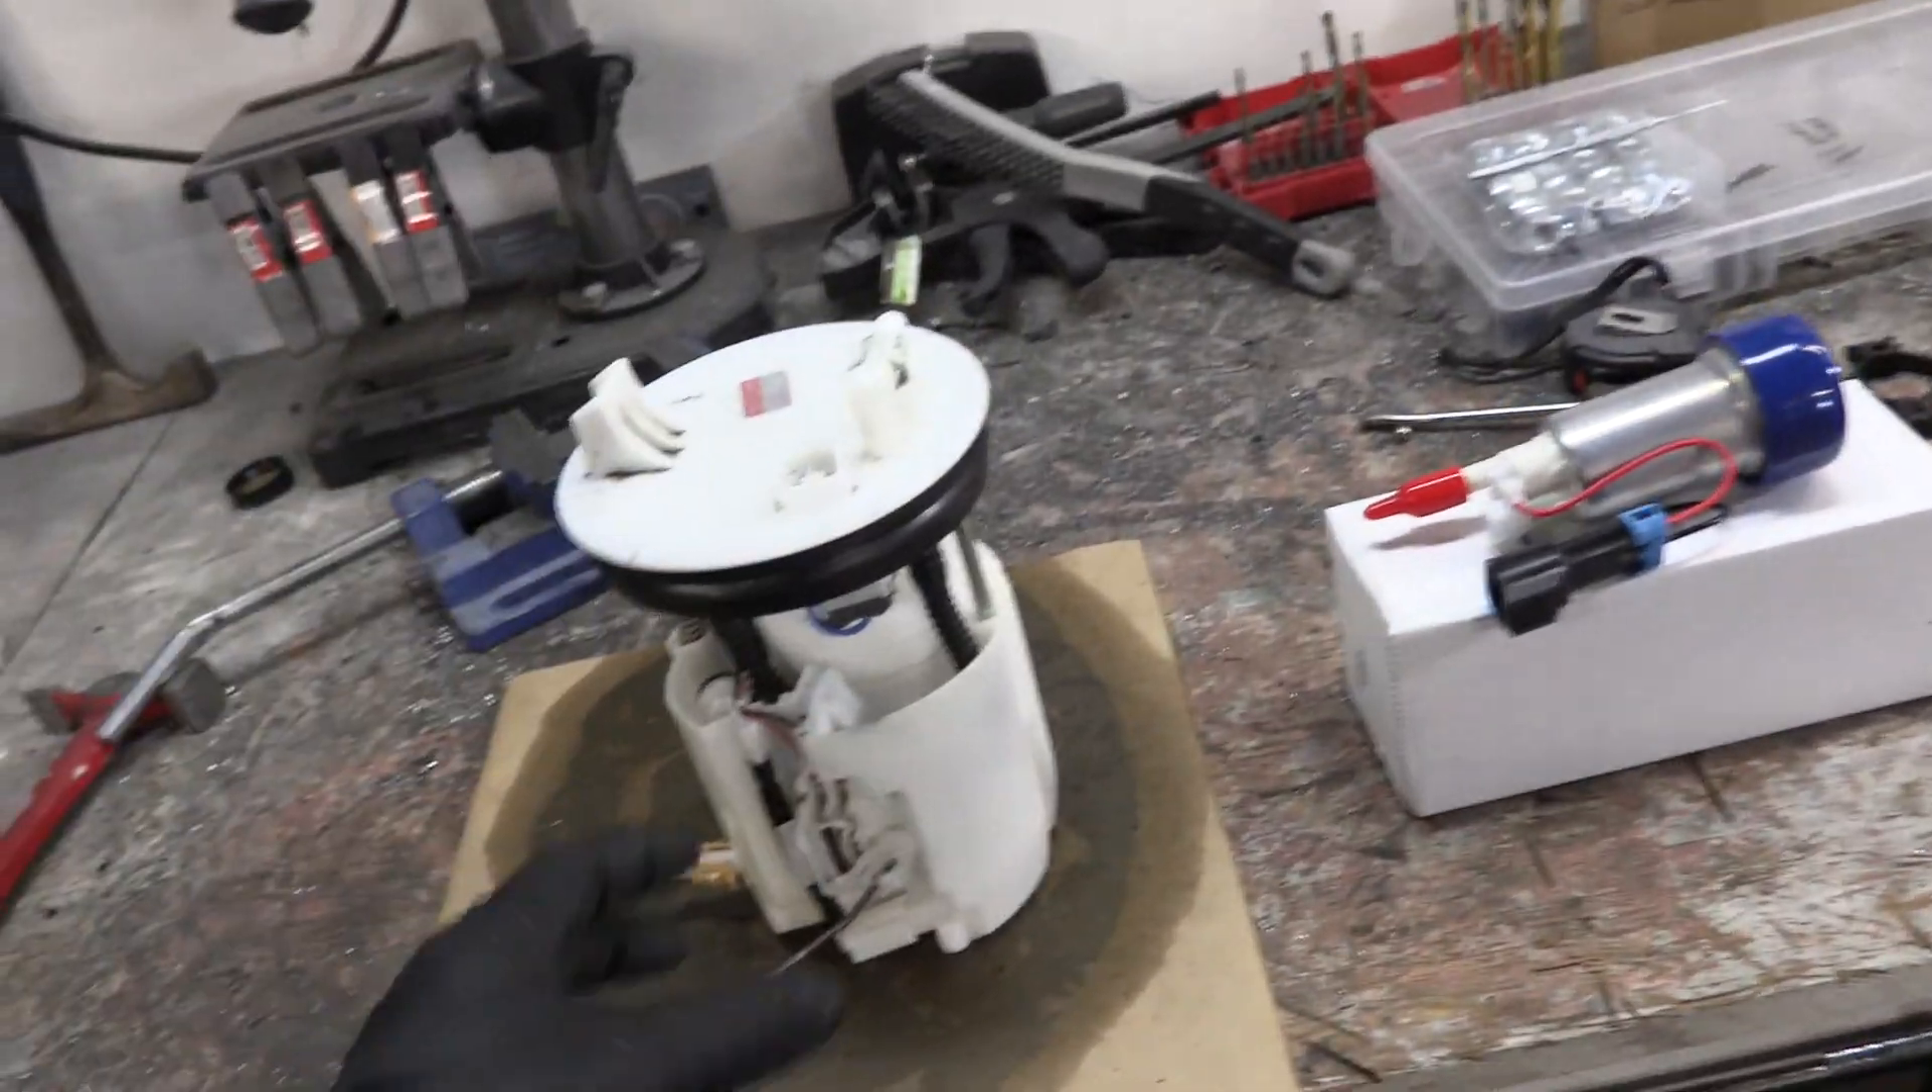All right, I got the fuel pump out of the car, the whole basket connection thing.